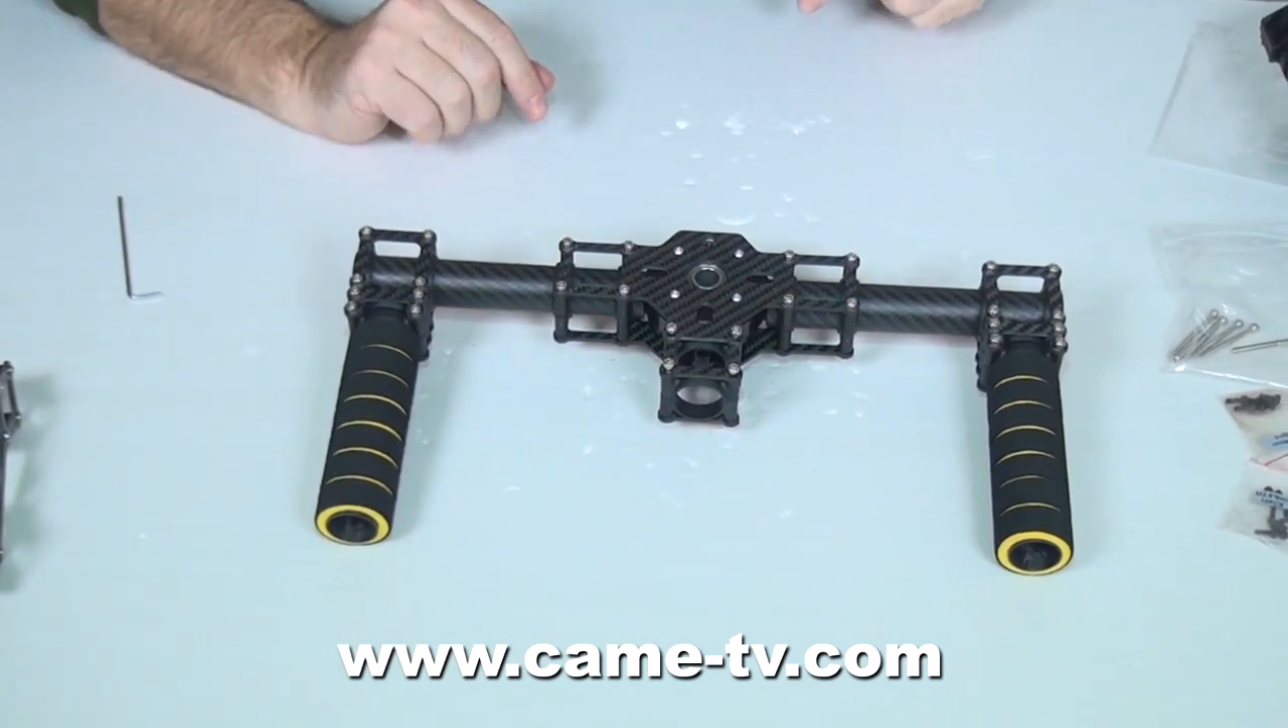Now you have the handles in place.